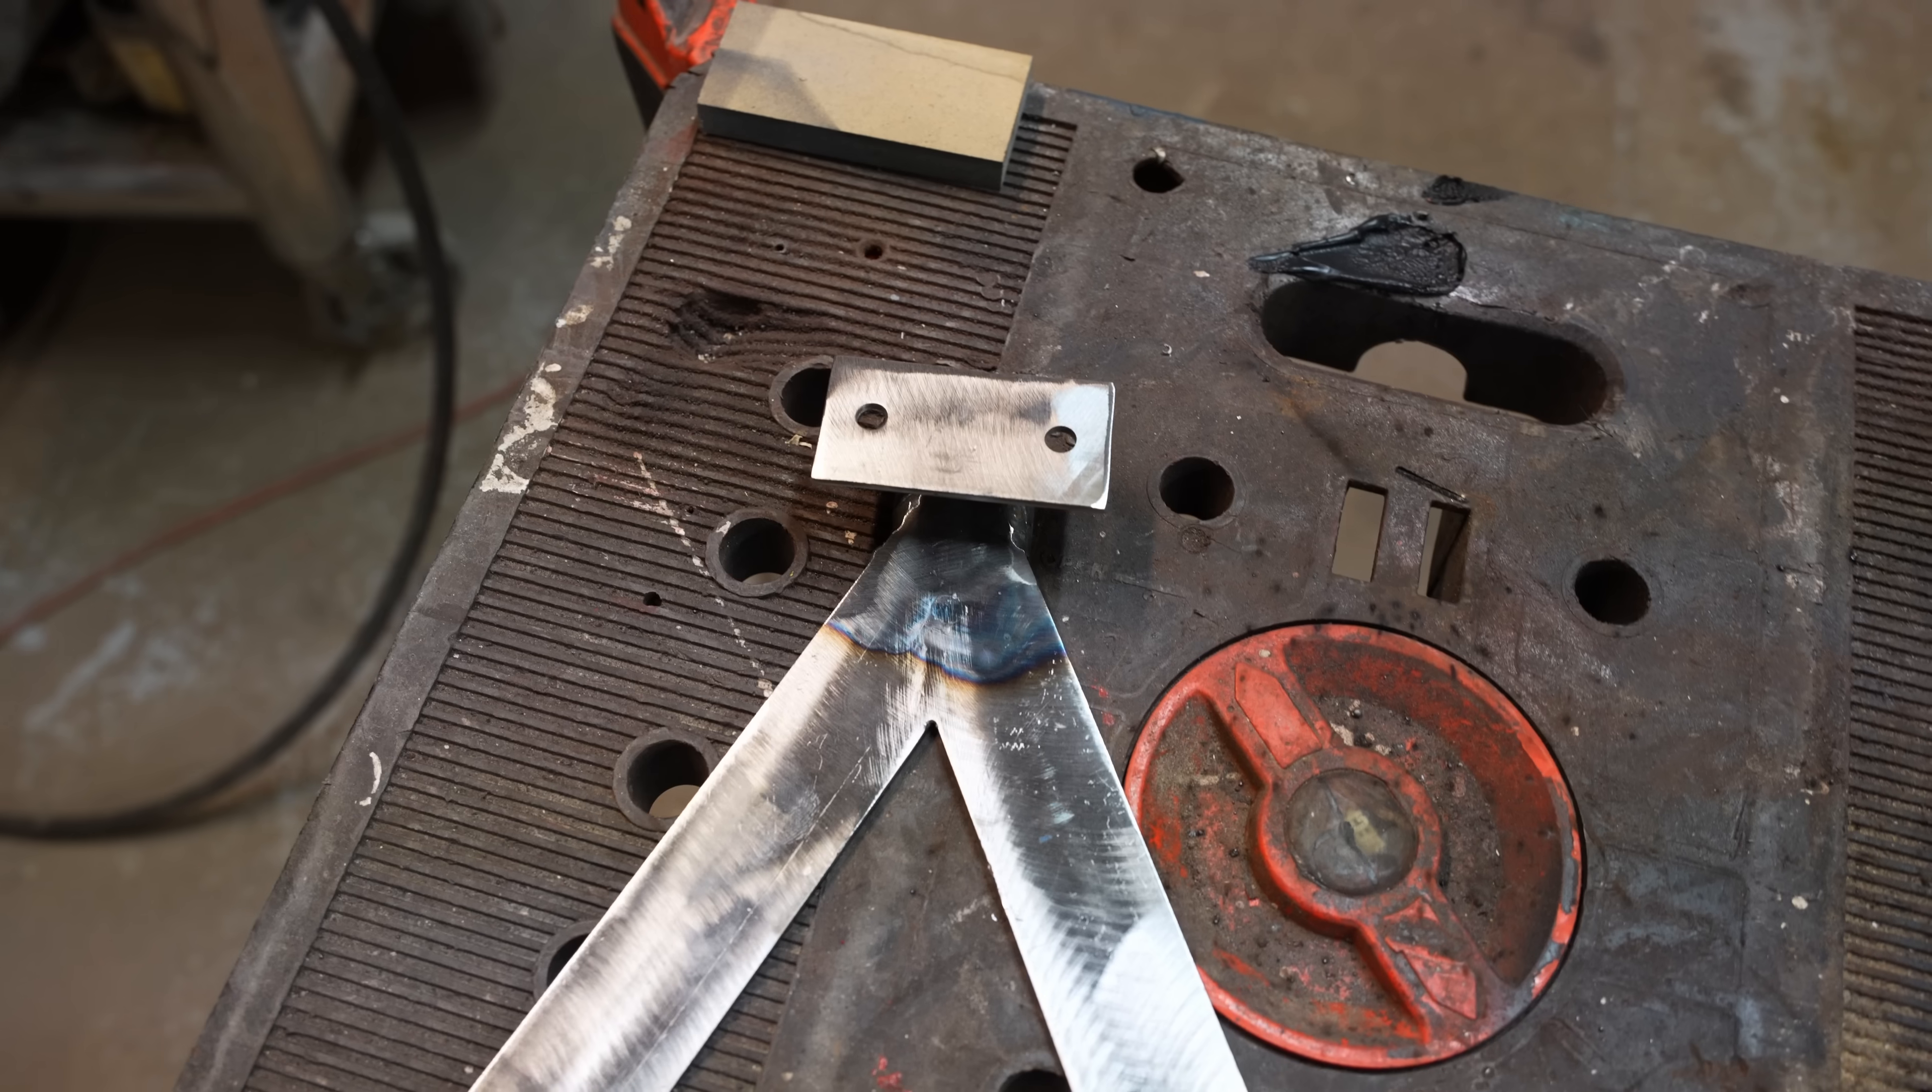All right, guys, I finished up welding up the piece. I cleaned up all the welds.